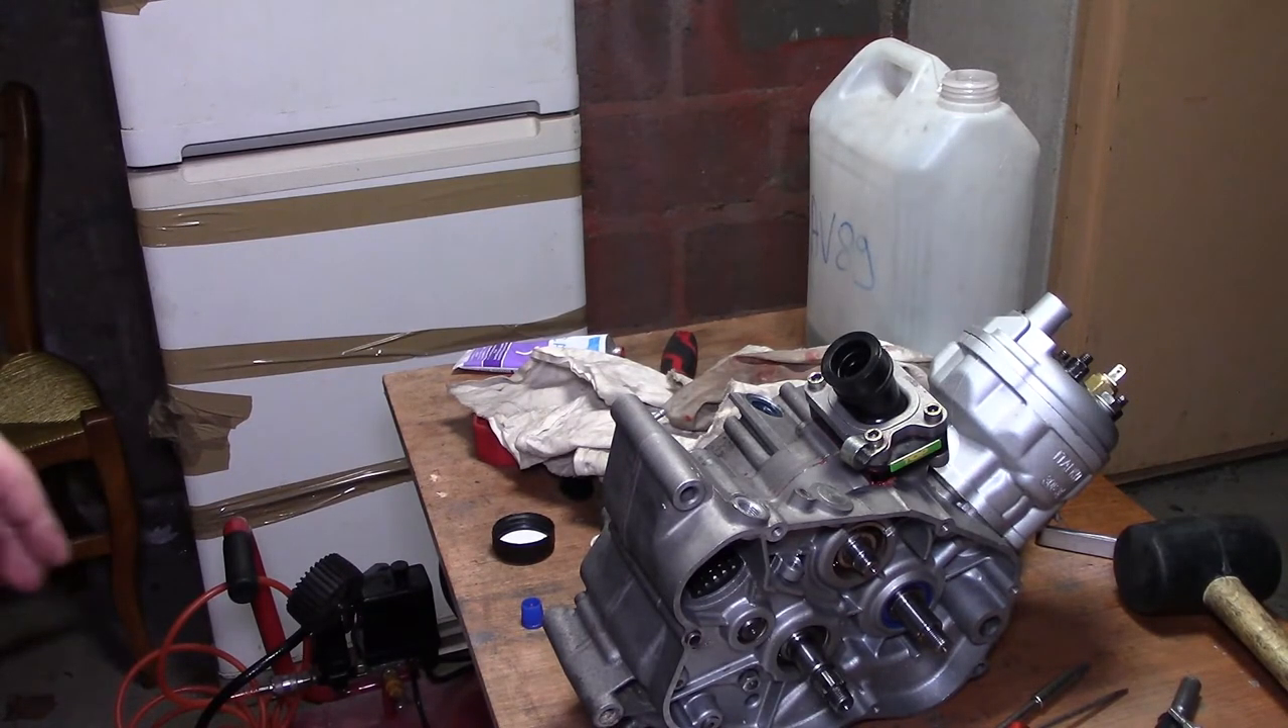J'ai remonté l'admission, le cylindre.